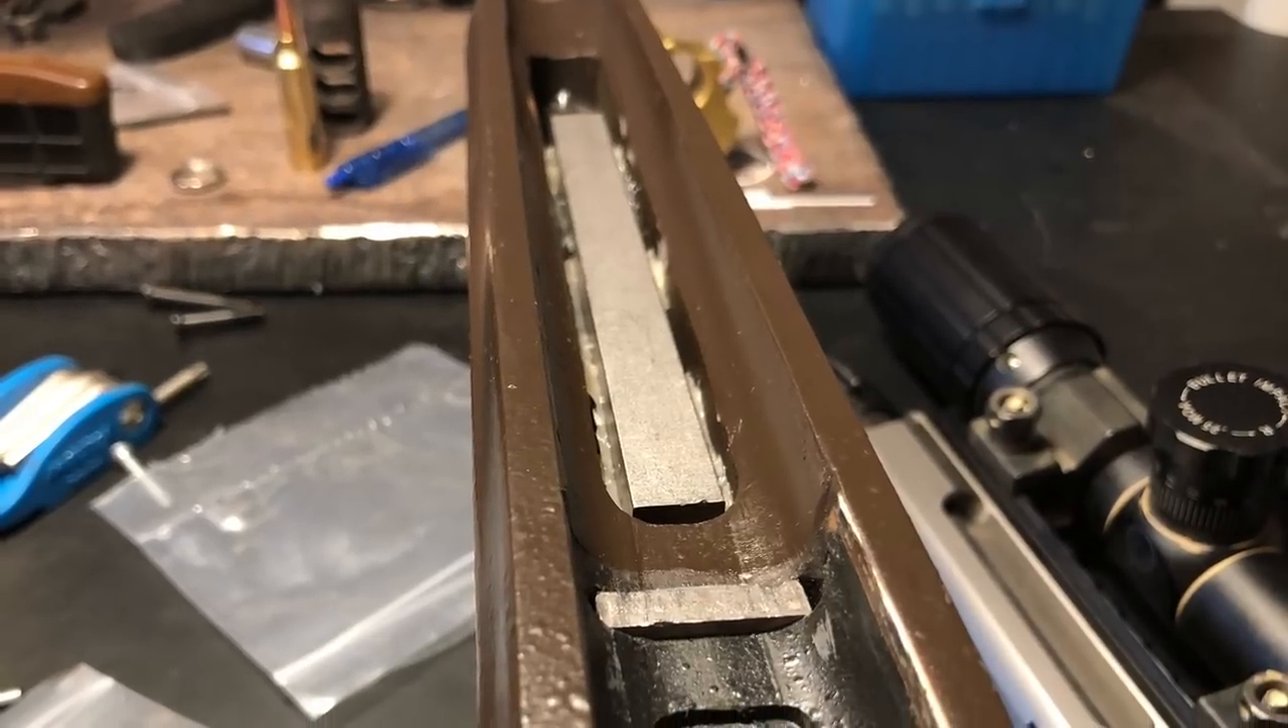So here we're mixing up some epoxy and I put a half by half steel stainless steel bar in that inlet of the stock and we glued it into place.